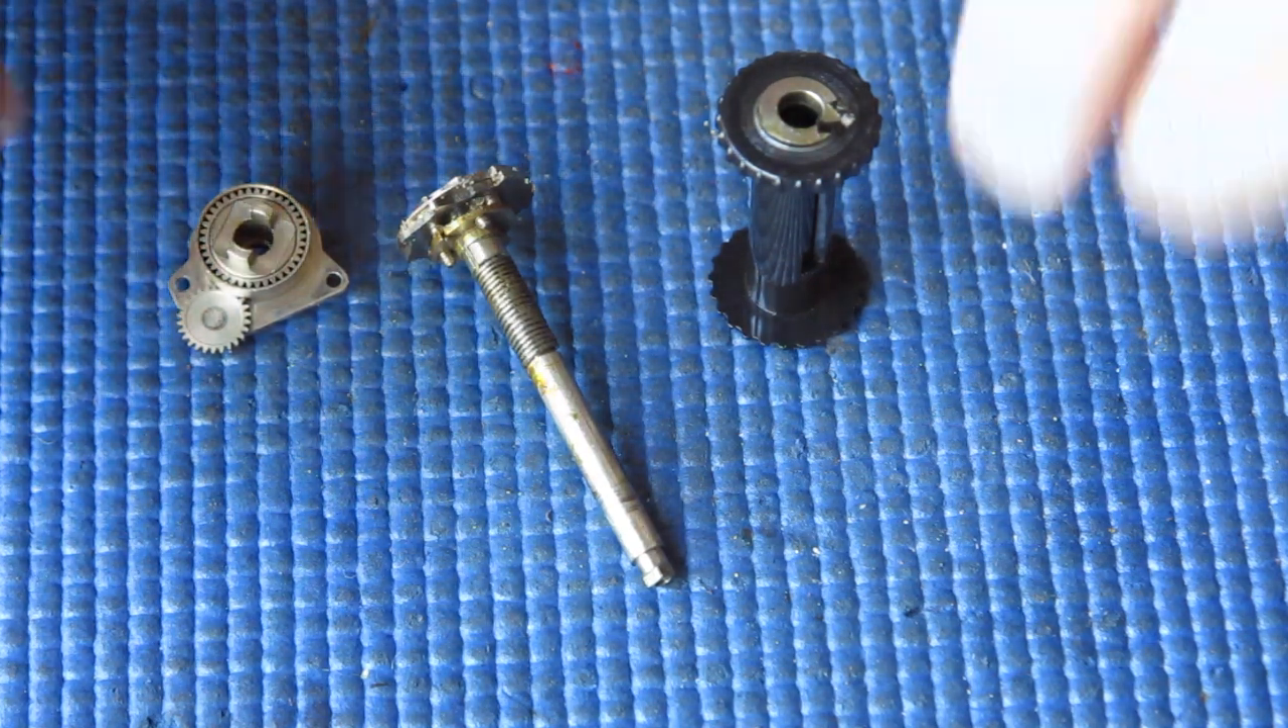Well, I've got the Film Advance shaft out of the camera.